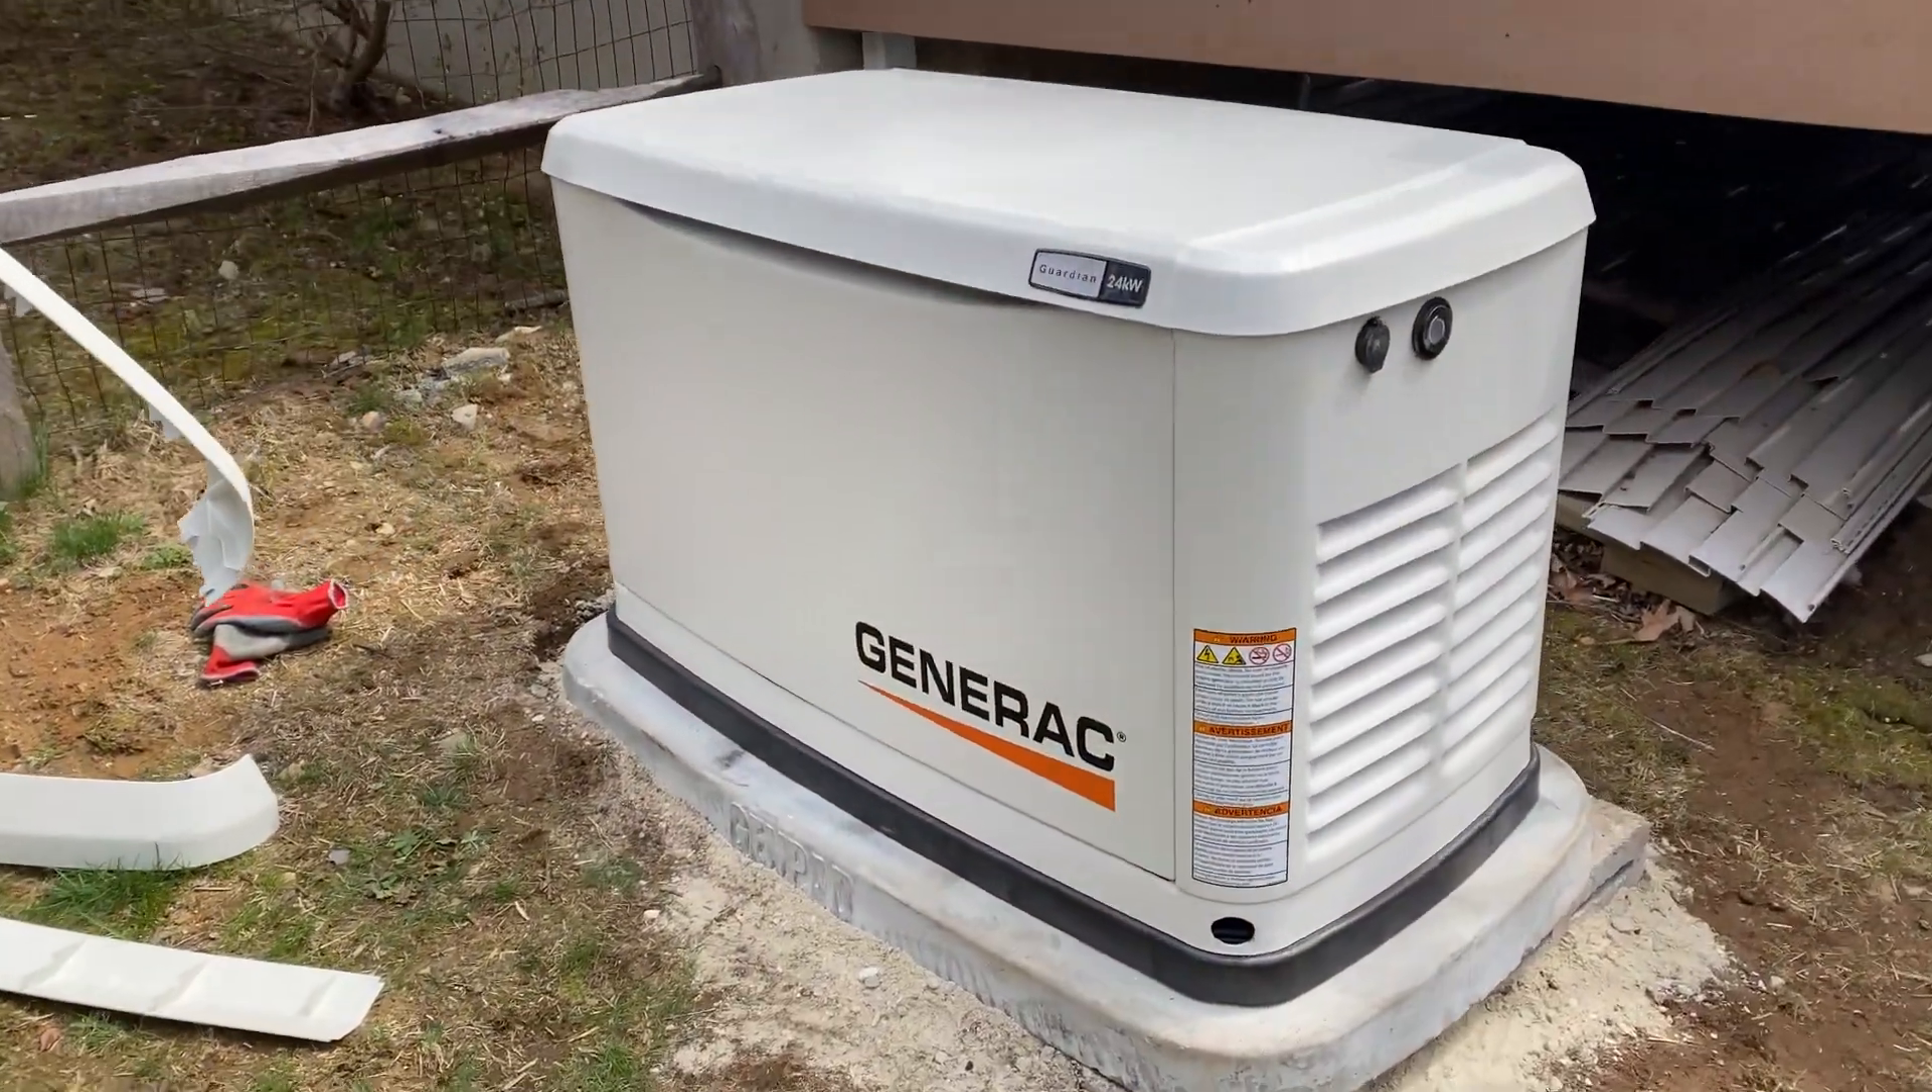The front panel is now back on.